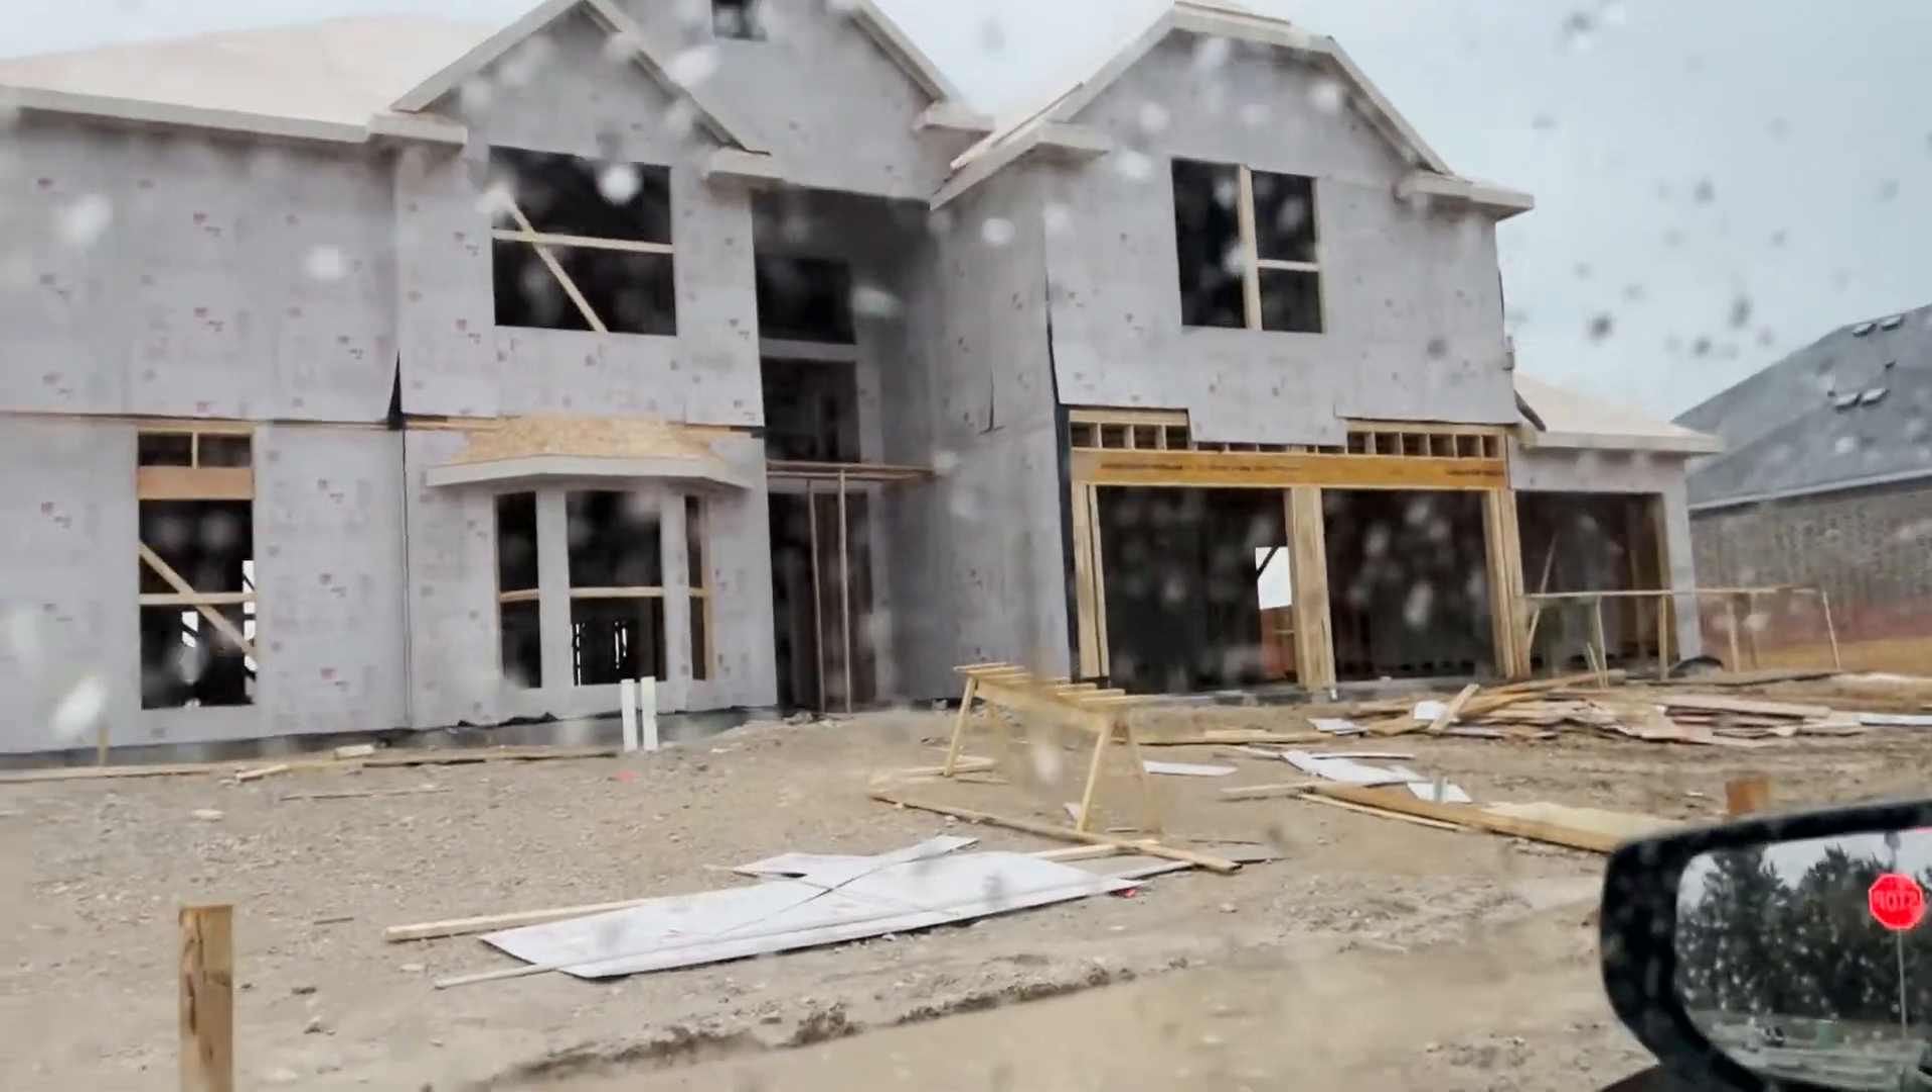The shingles aren't up yet, but at least they have the boards up.